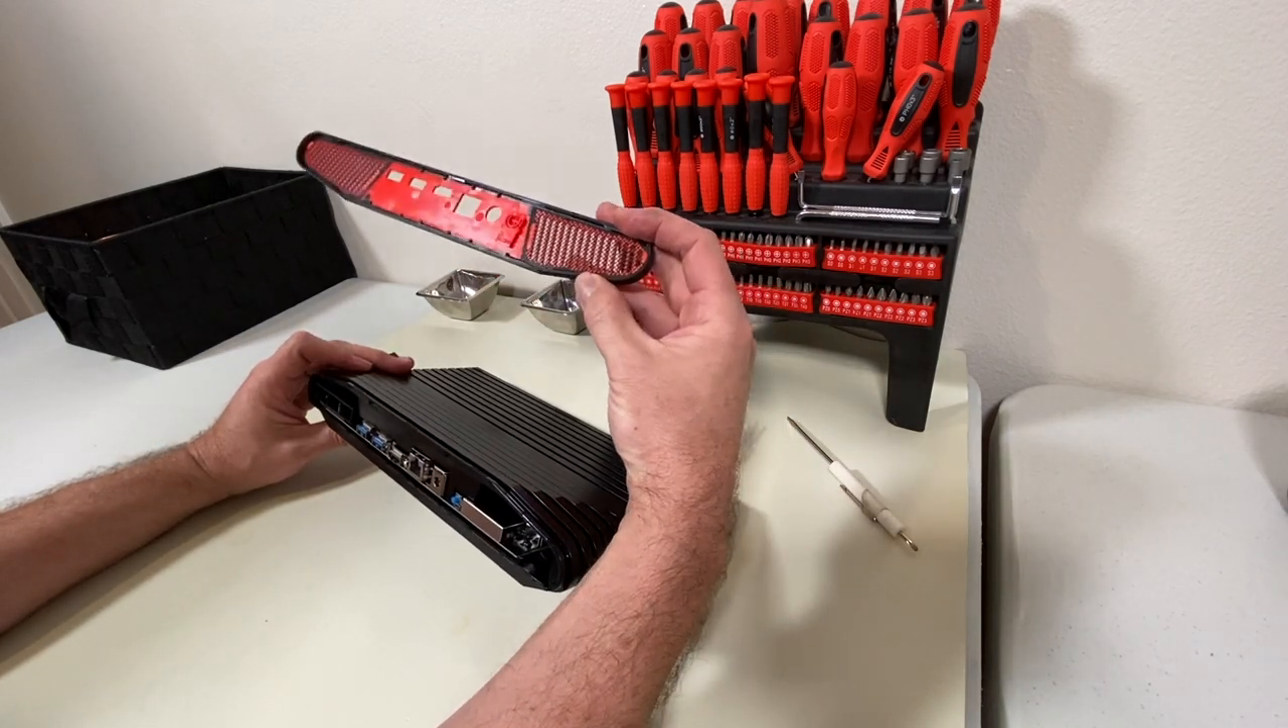So the rear faceplate has been removed.